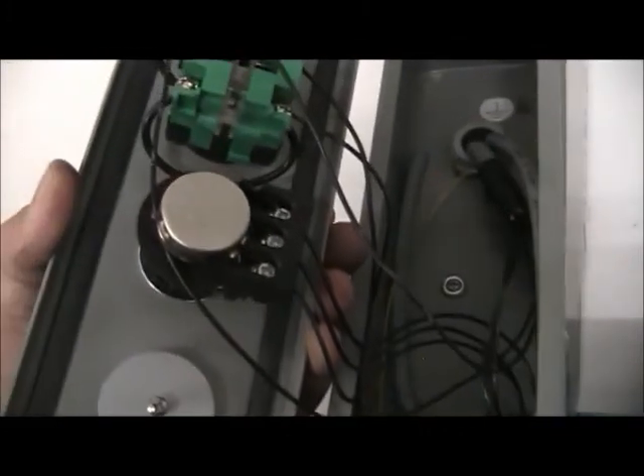I've got the potentiometer wired. I've got three wires that come into it.